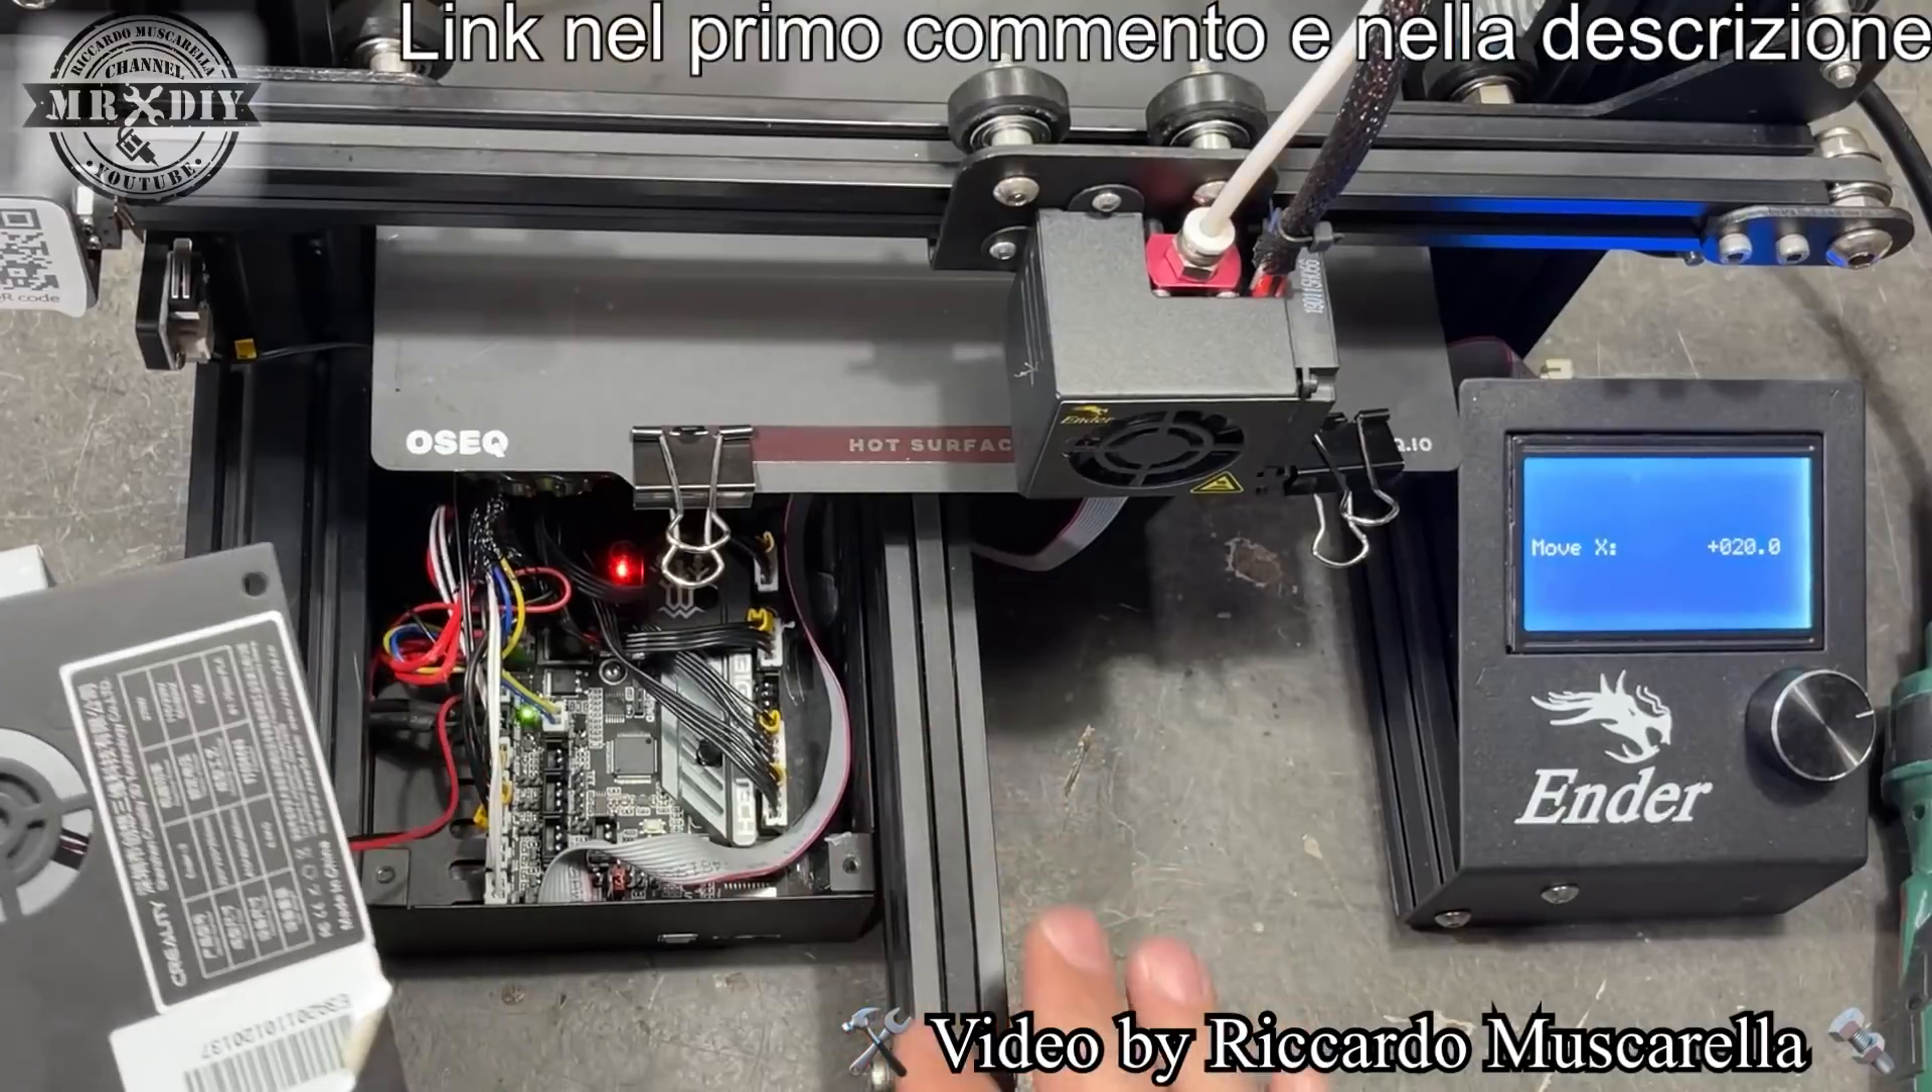Questa è la scheda montata vista dall'alto in tutta la sua bellezza.